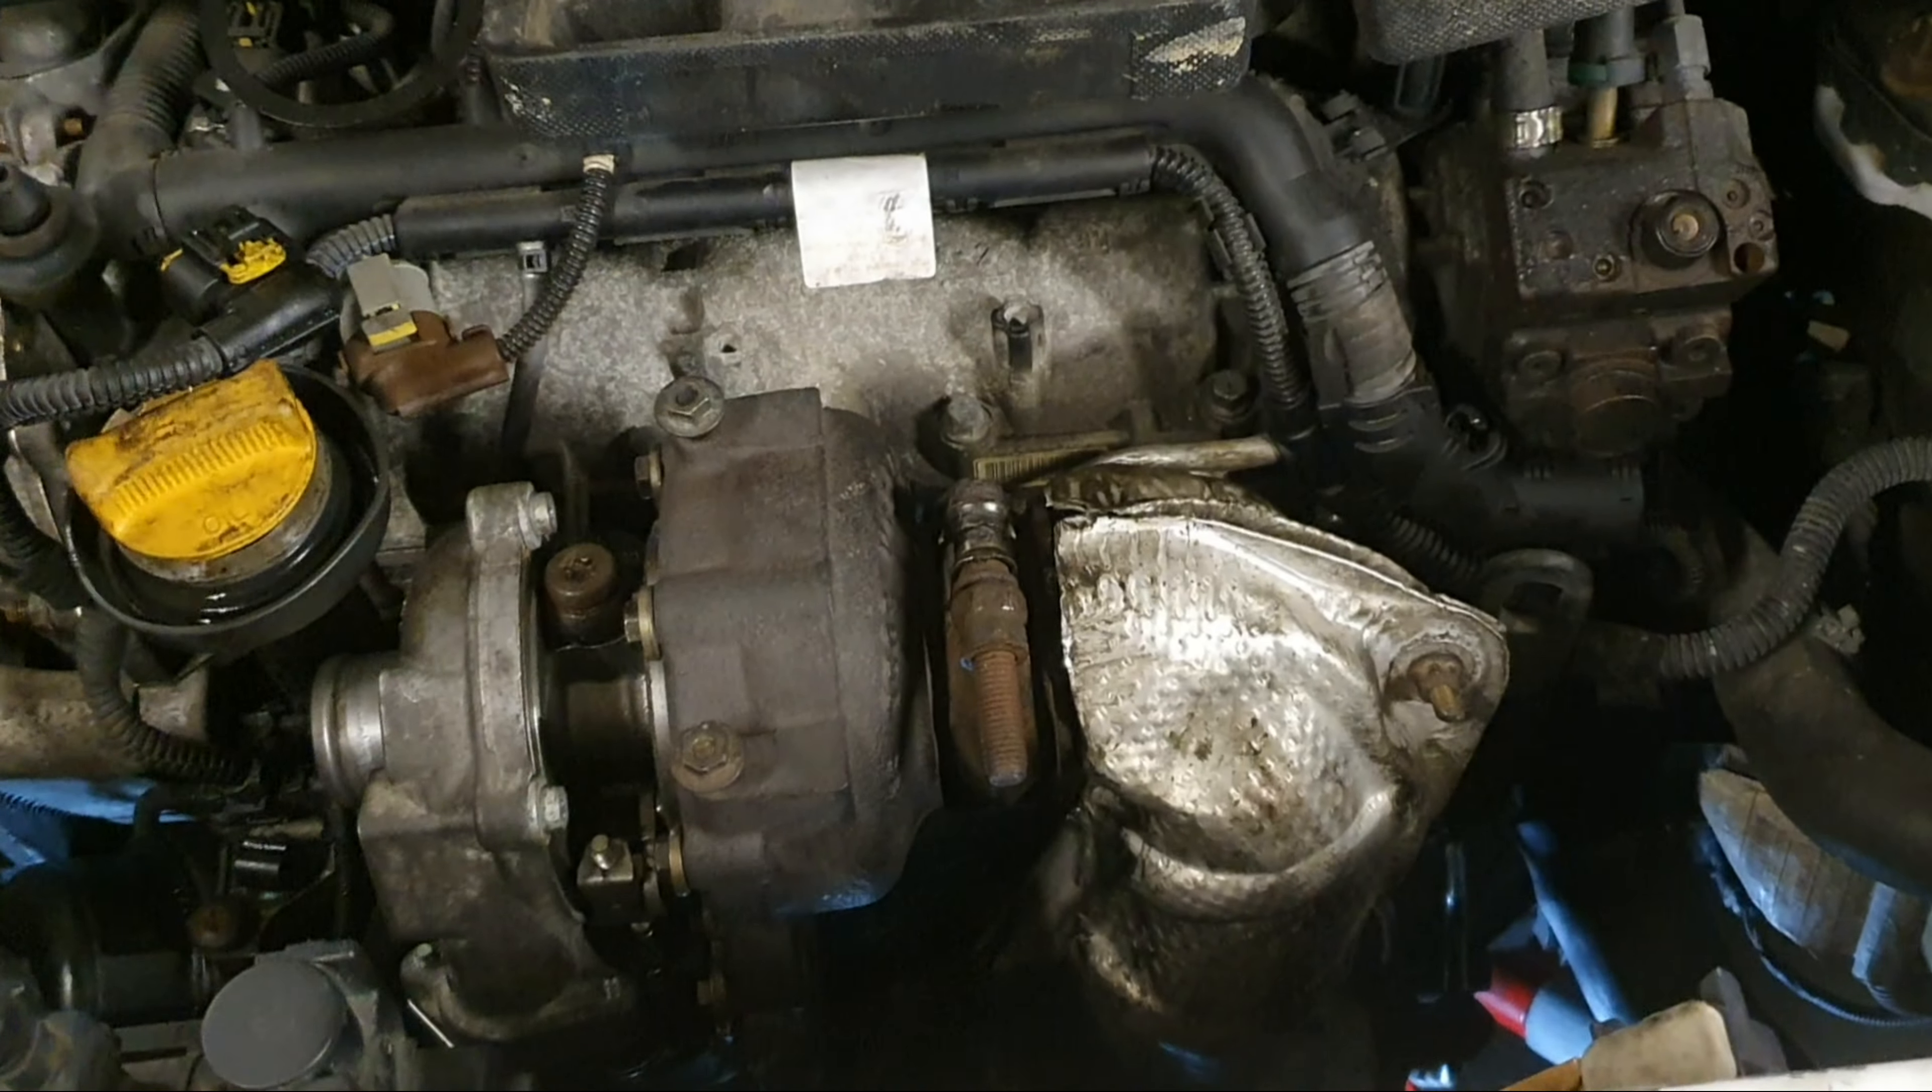Okay so the turbo's now on everything's bolted up.